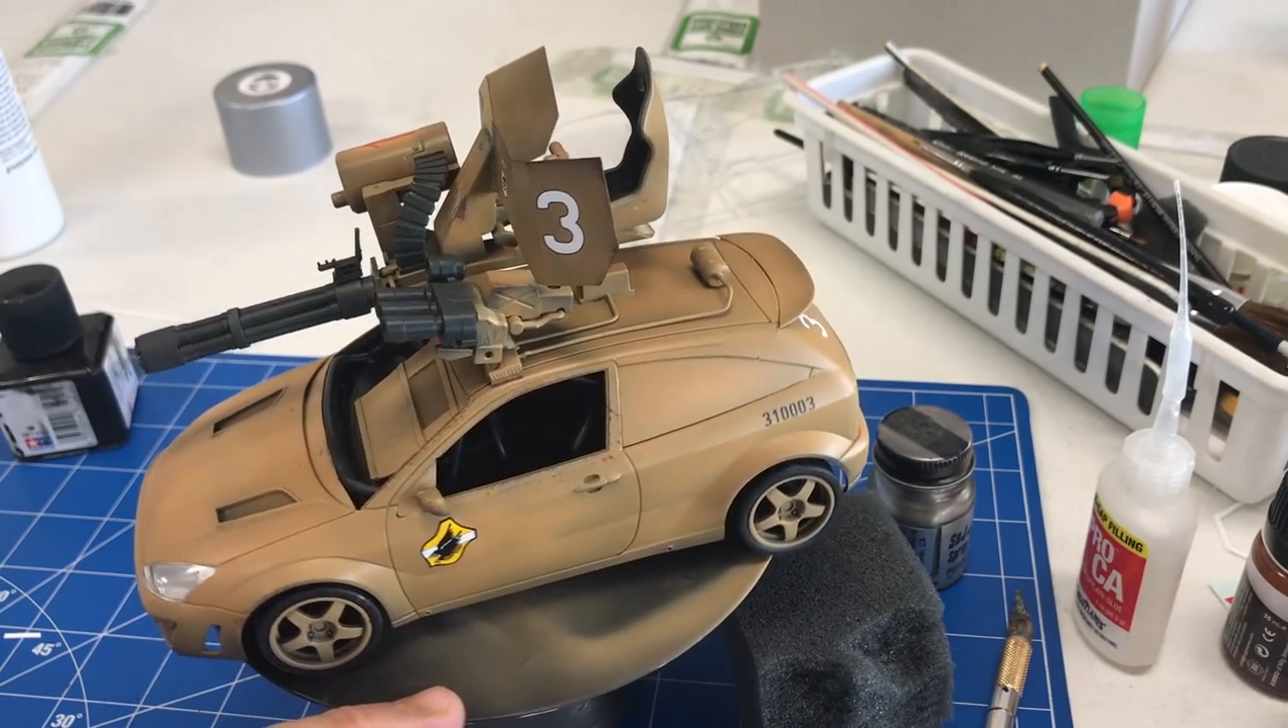So we've got all the vehicle assembled, all the decals on.